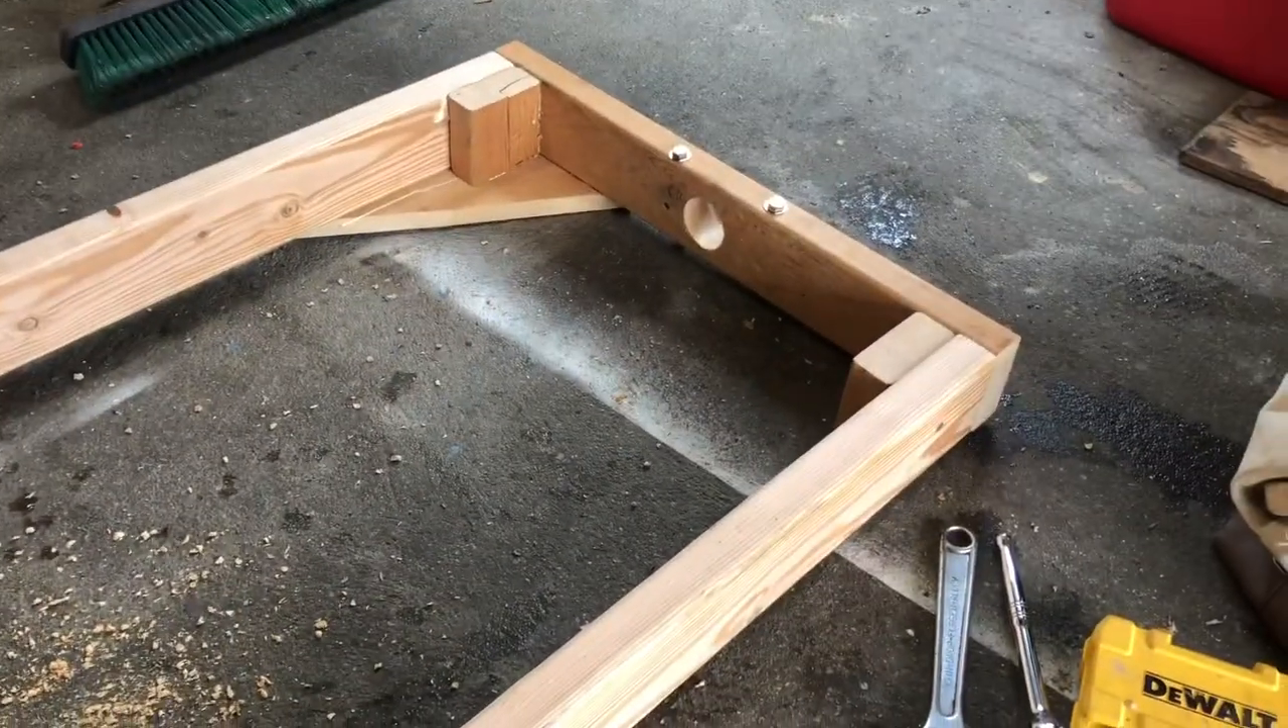We have our triangles in the back to help strengthen up the joints and we have the blocks that we did in the earlier step.